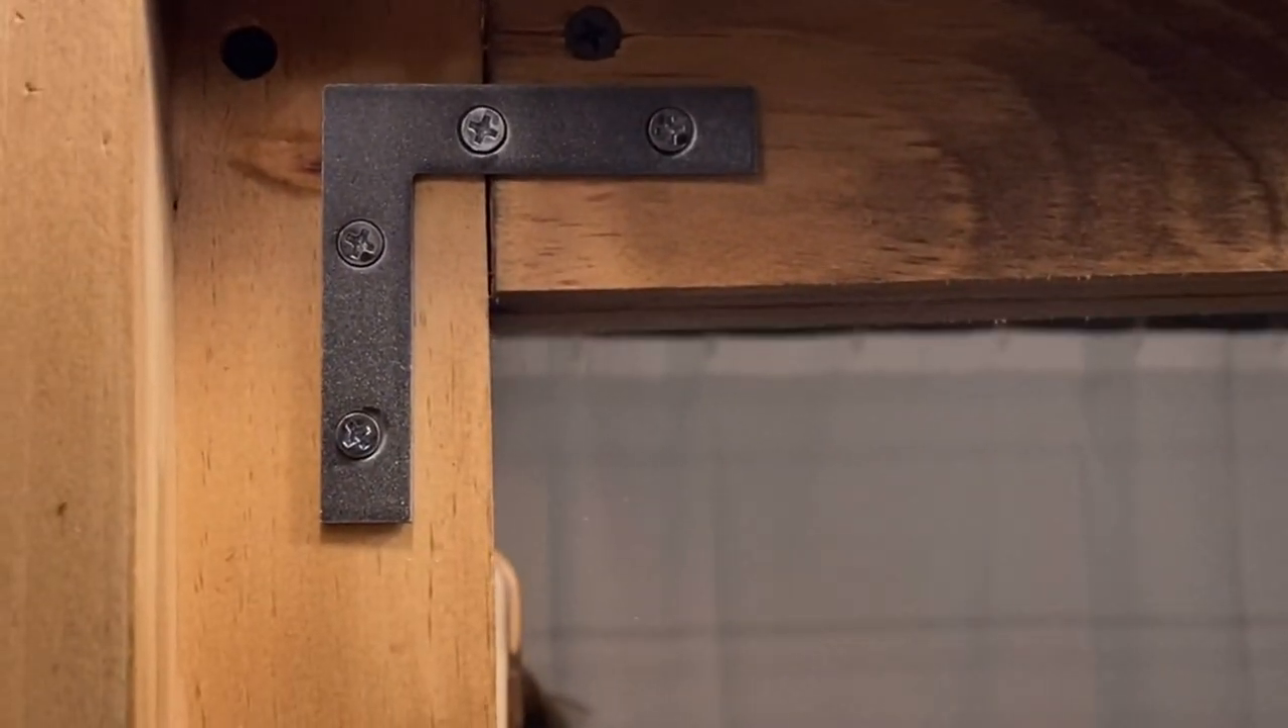I put the brackets up and look at the difference that it makes.